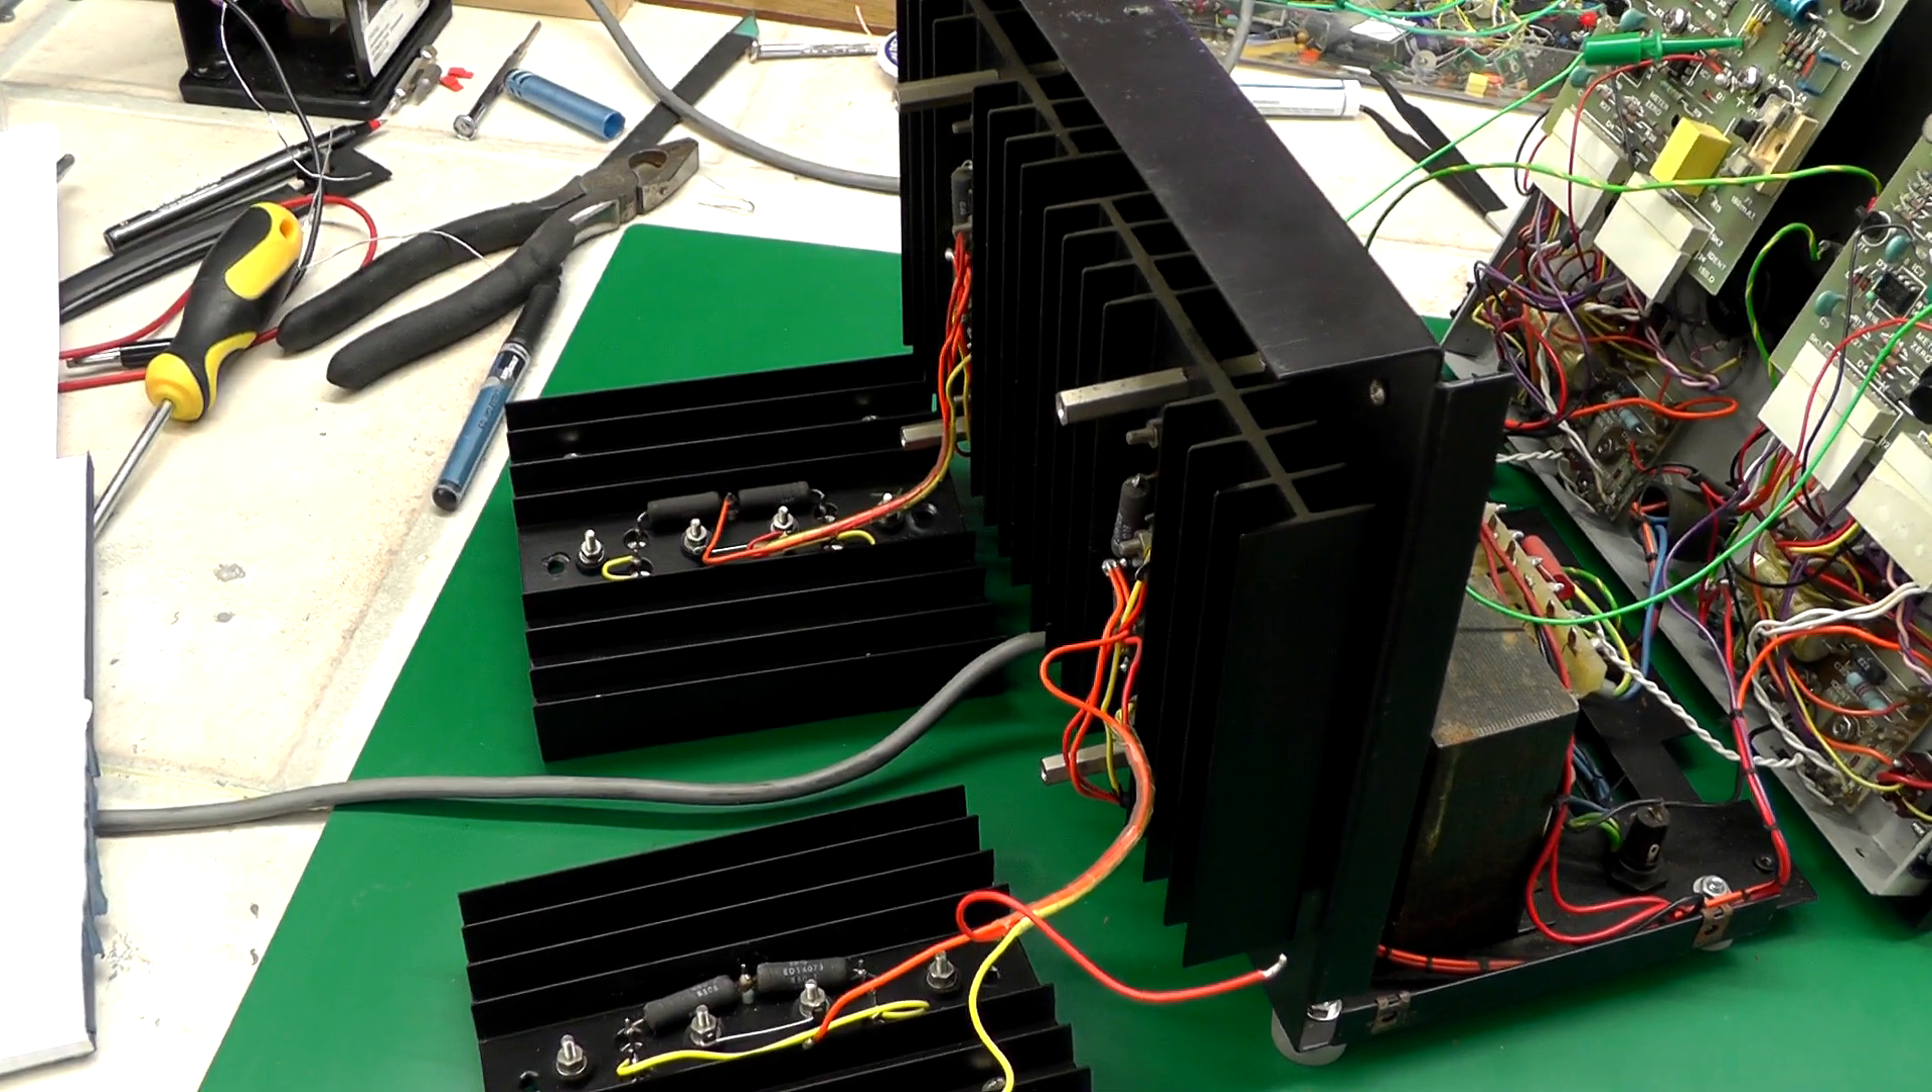So I've pulled back the outside heat sink. To reveal the terminations to the transistors.